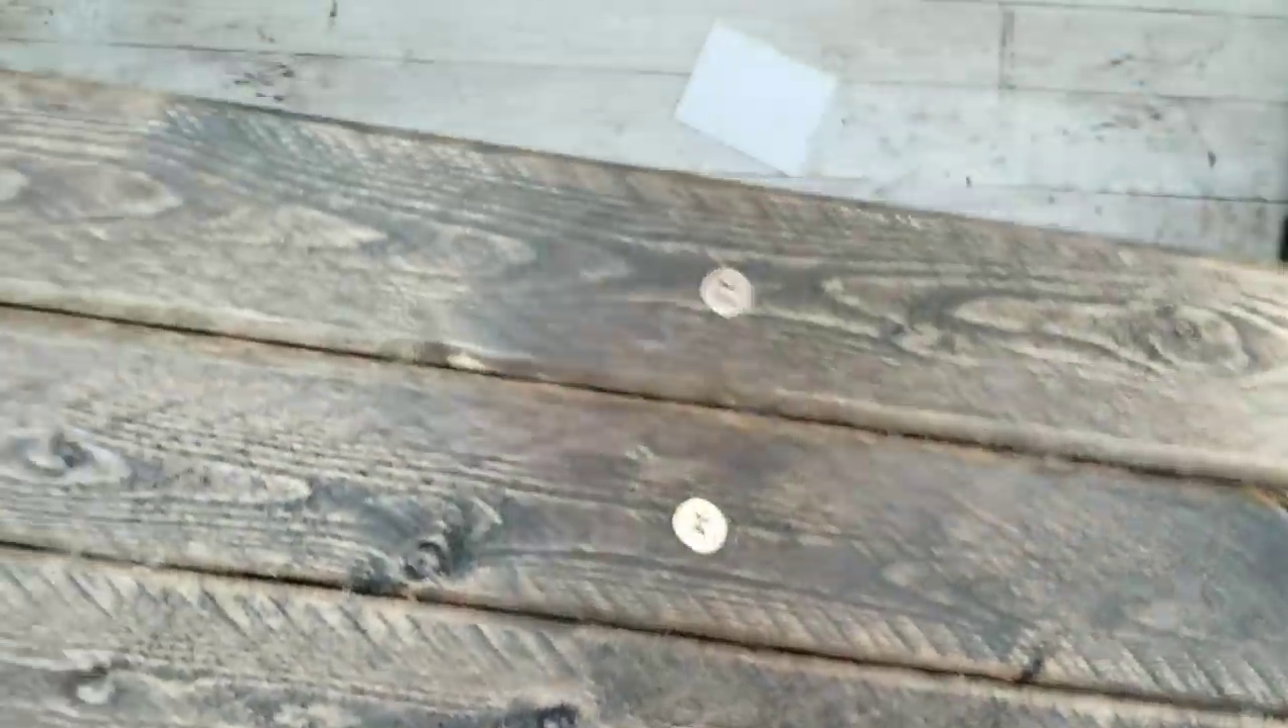And now, all our wood screws on one side are completely inserted into the shelf.